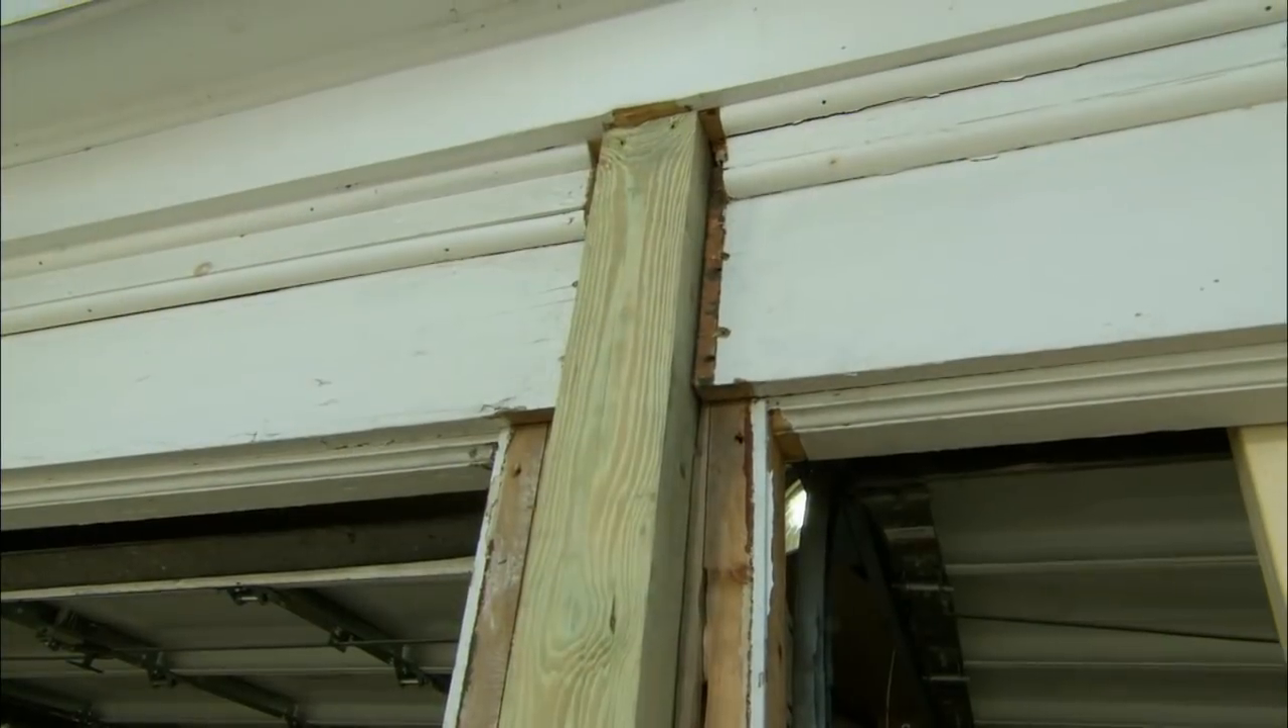With all our rotted structure replaced we're ready to trim this post out.